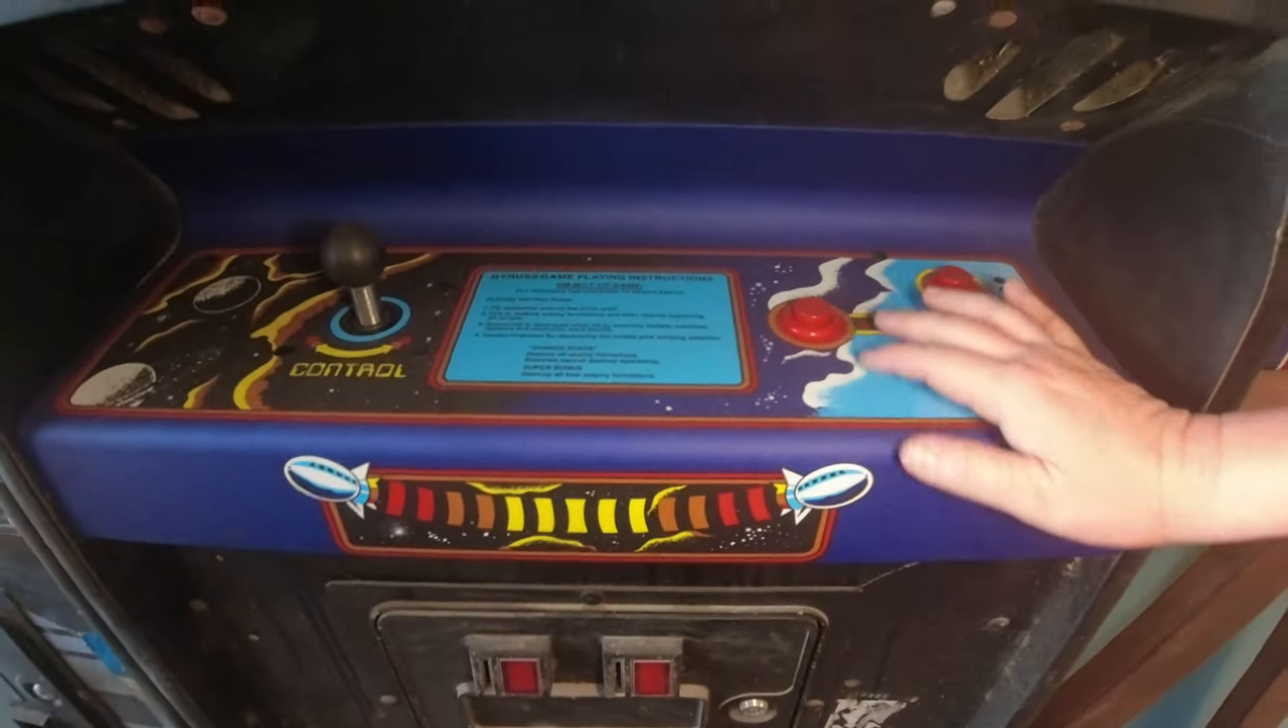So i got the control panel all mounted and uh everything looks good.